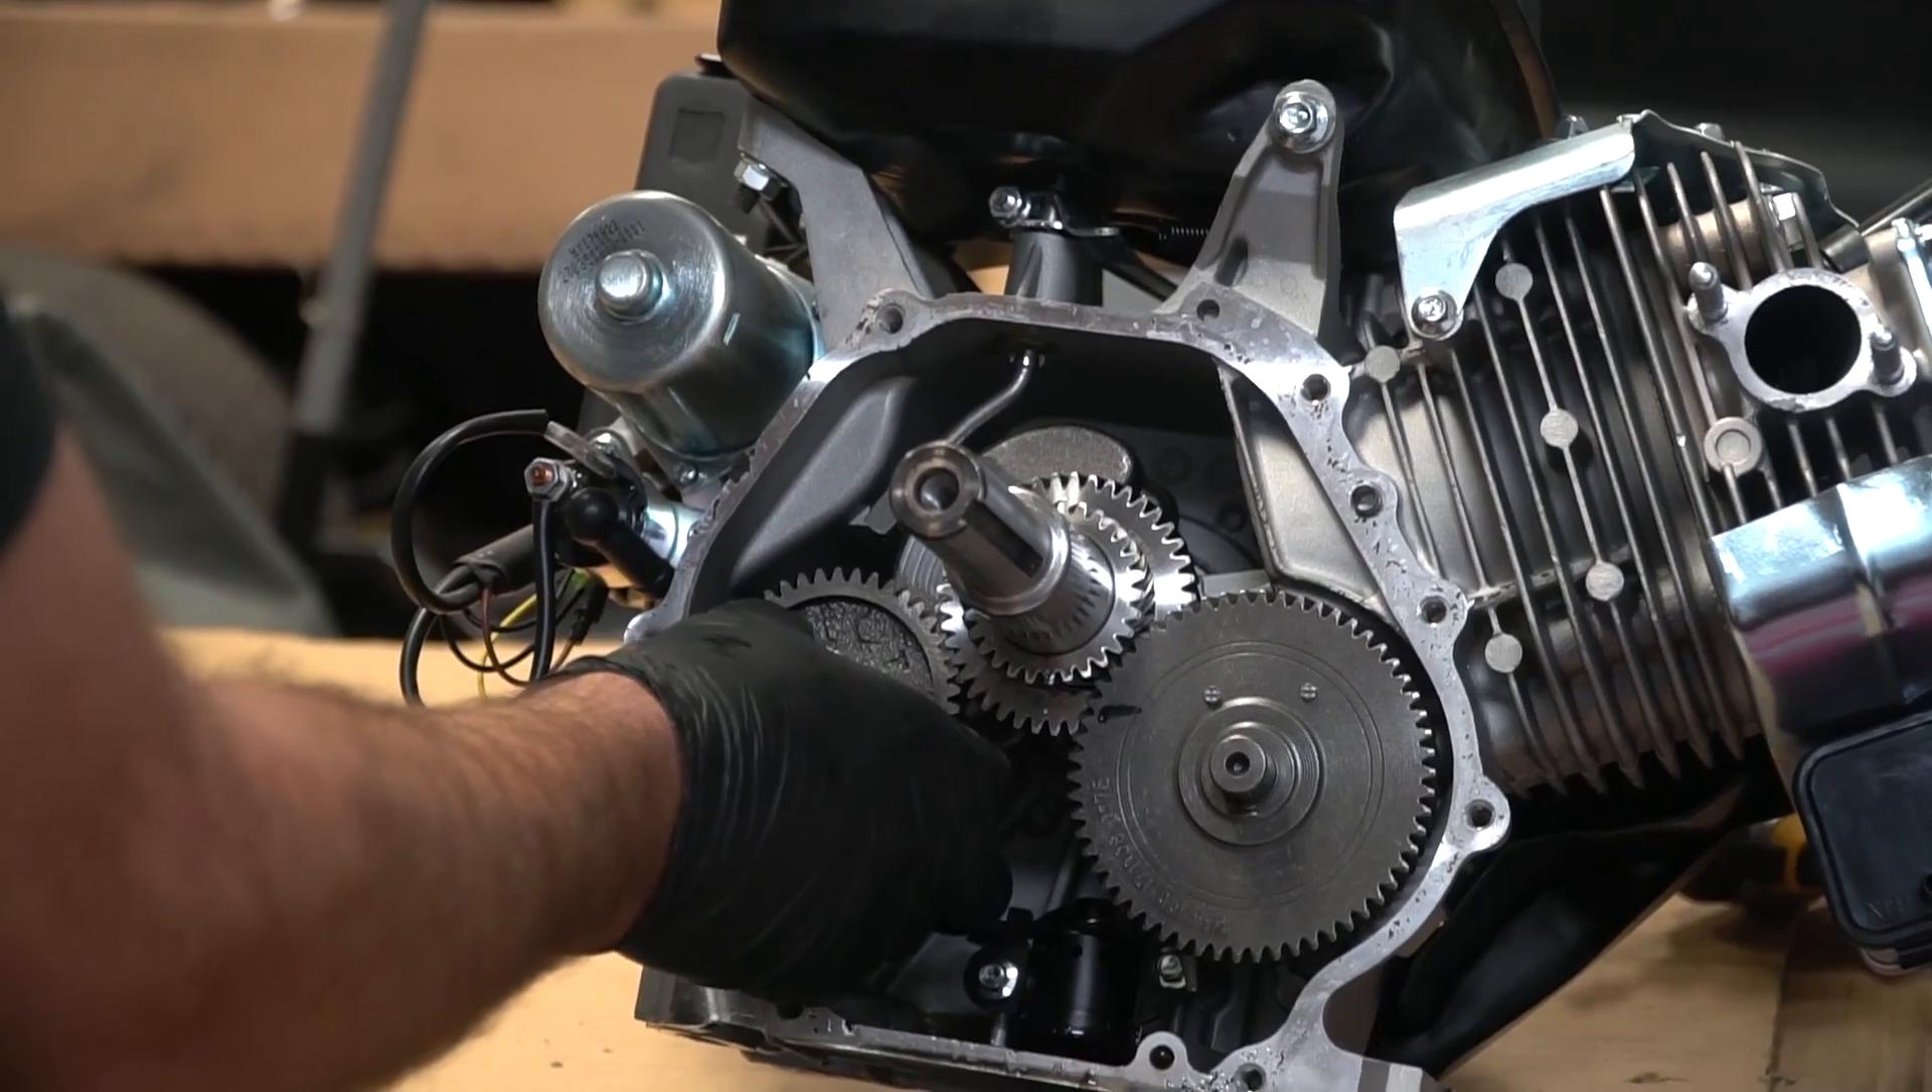So now that we have the side cover off, you can see the inside of this engine.